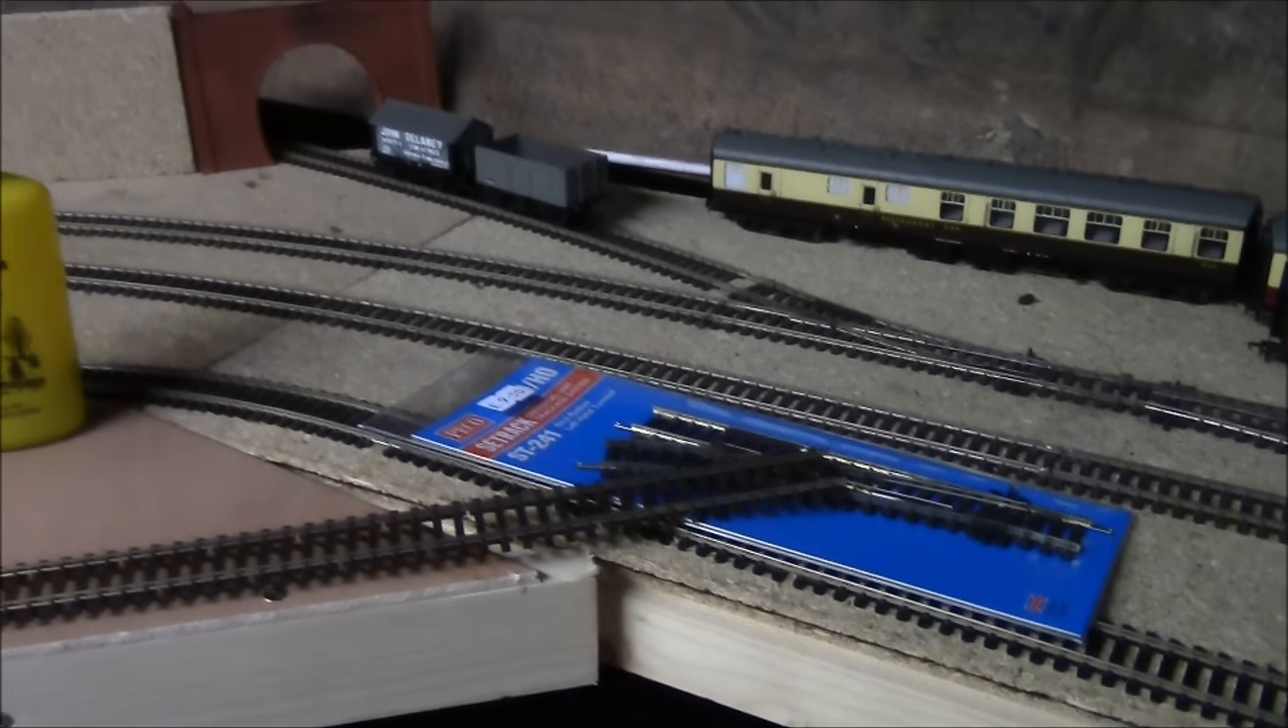The track is not in place.